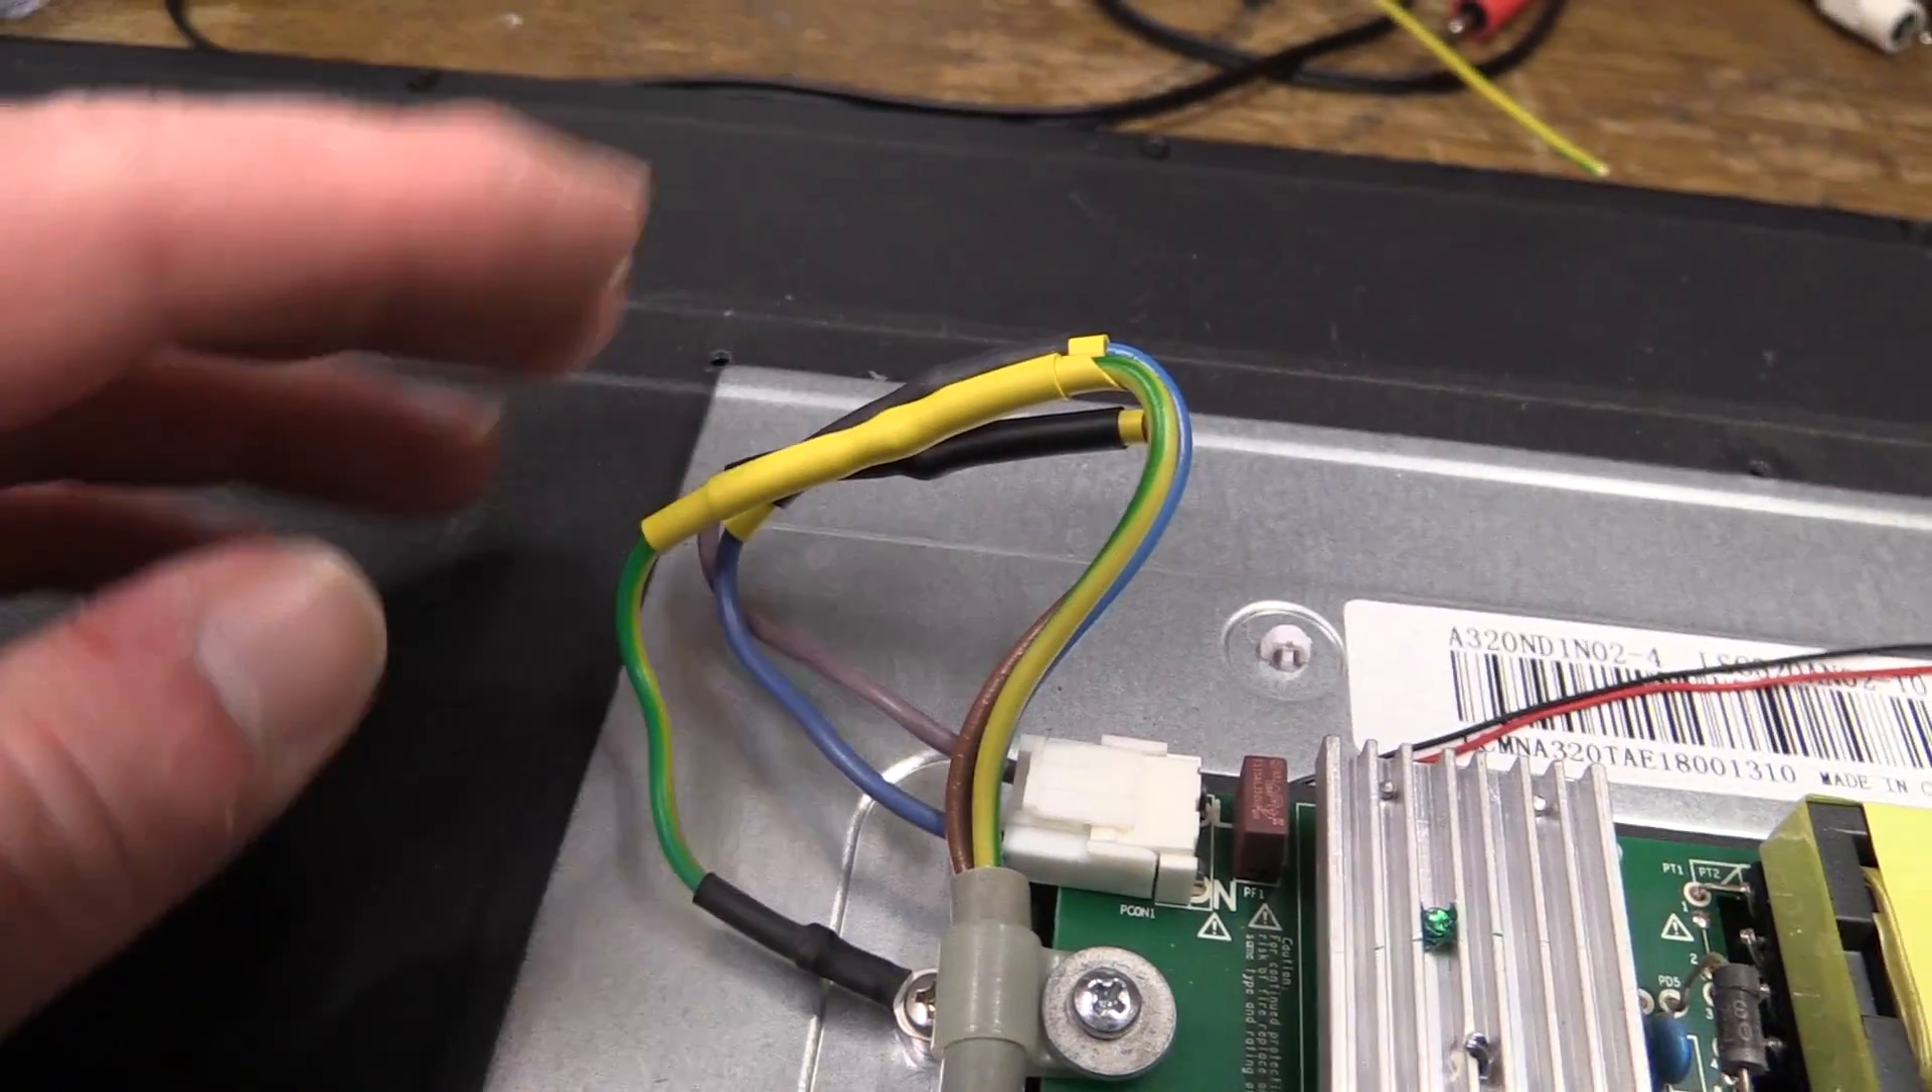I installed a new power cord, spliced it into the original connectors right there. Double layer of heat shrink tubing.